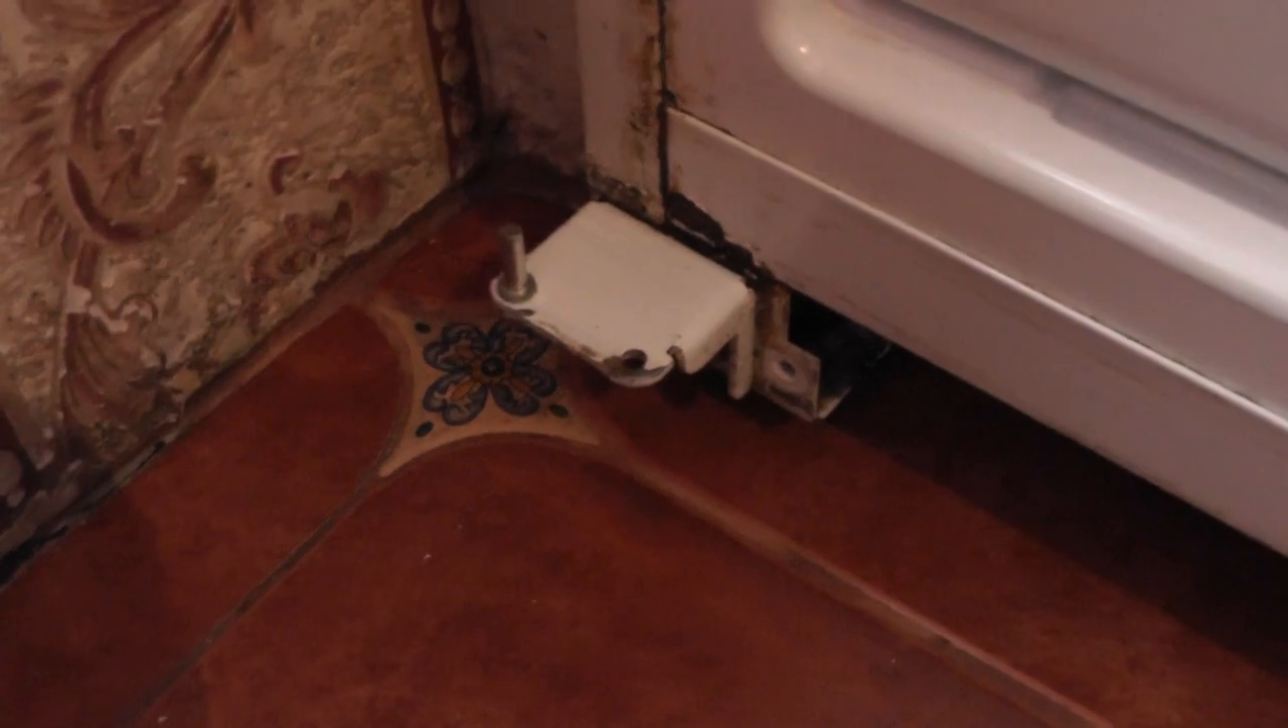Штырек стоит на месте на месте на левой дырочке на левом отверстие теперь нижняя часть подготовлена для установки двери.